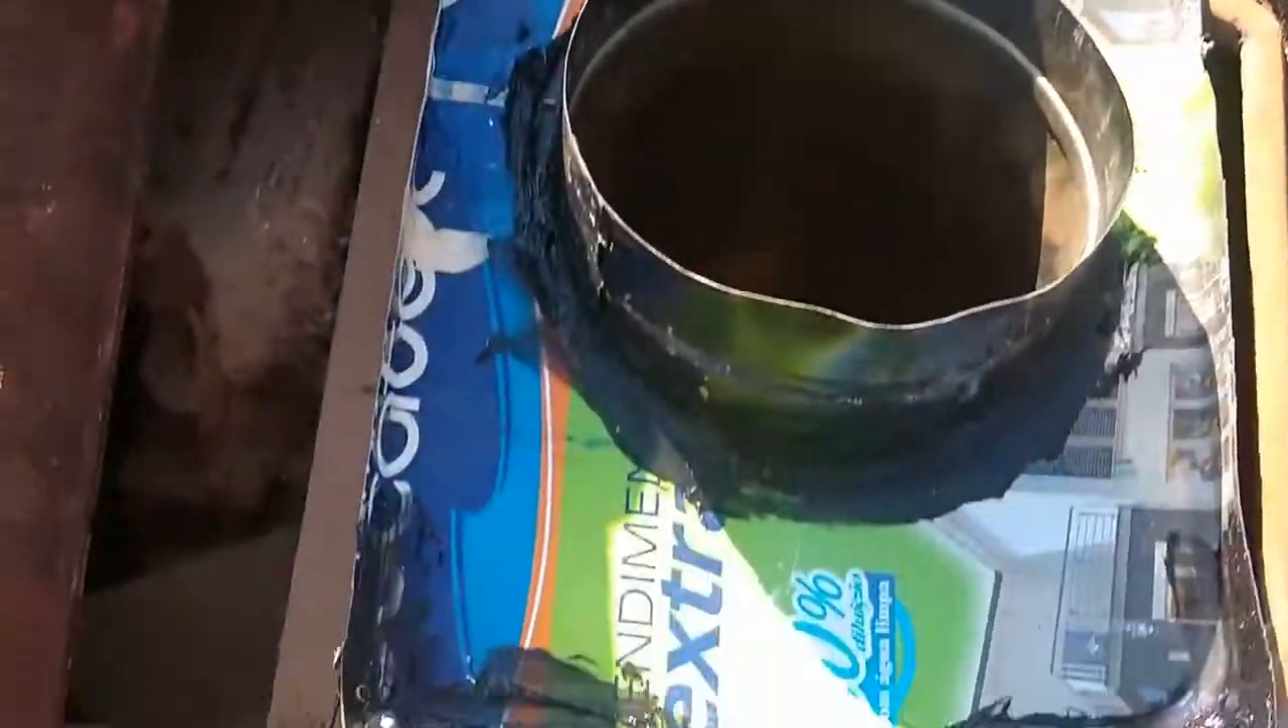Aí, pessoal, aqui ficou a chapa instalada, feita a vedação com silicone preto mesmo, que é o que eu tinha aqui.